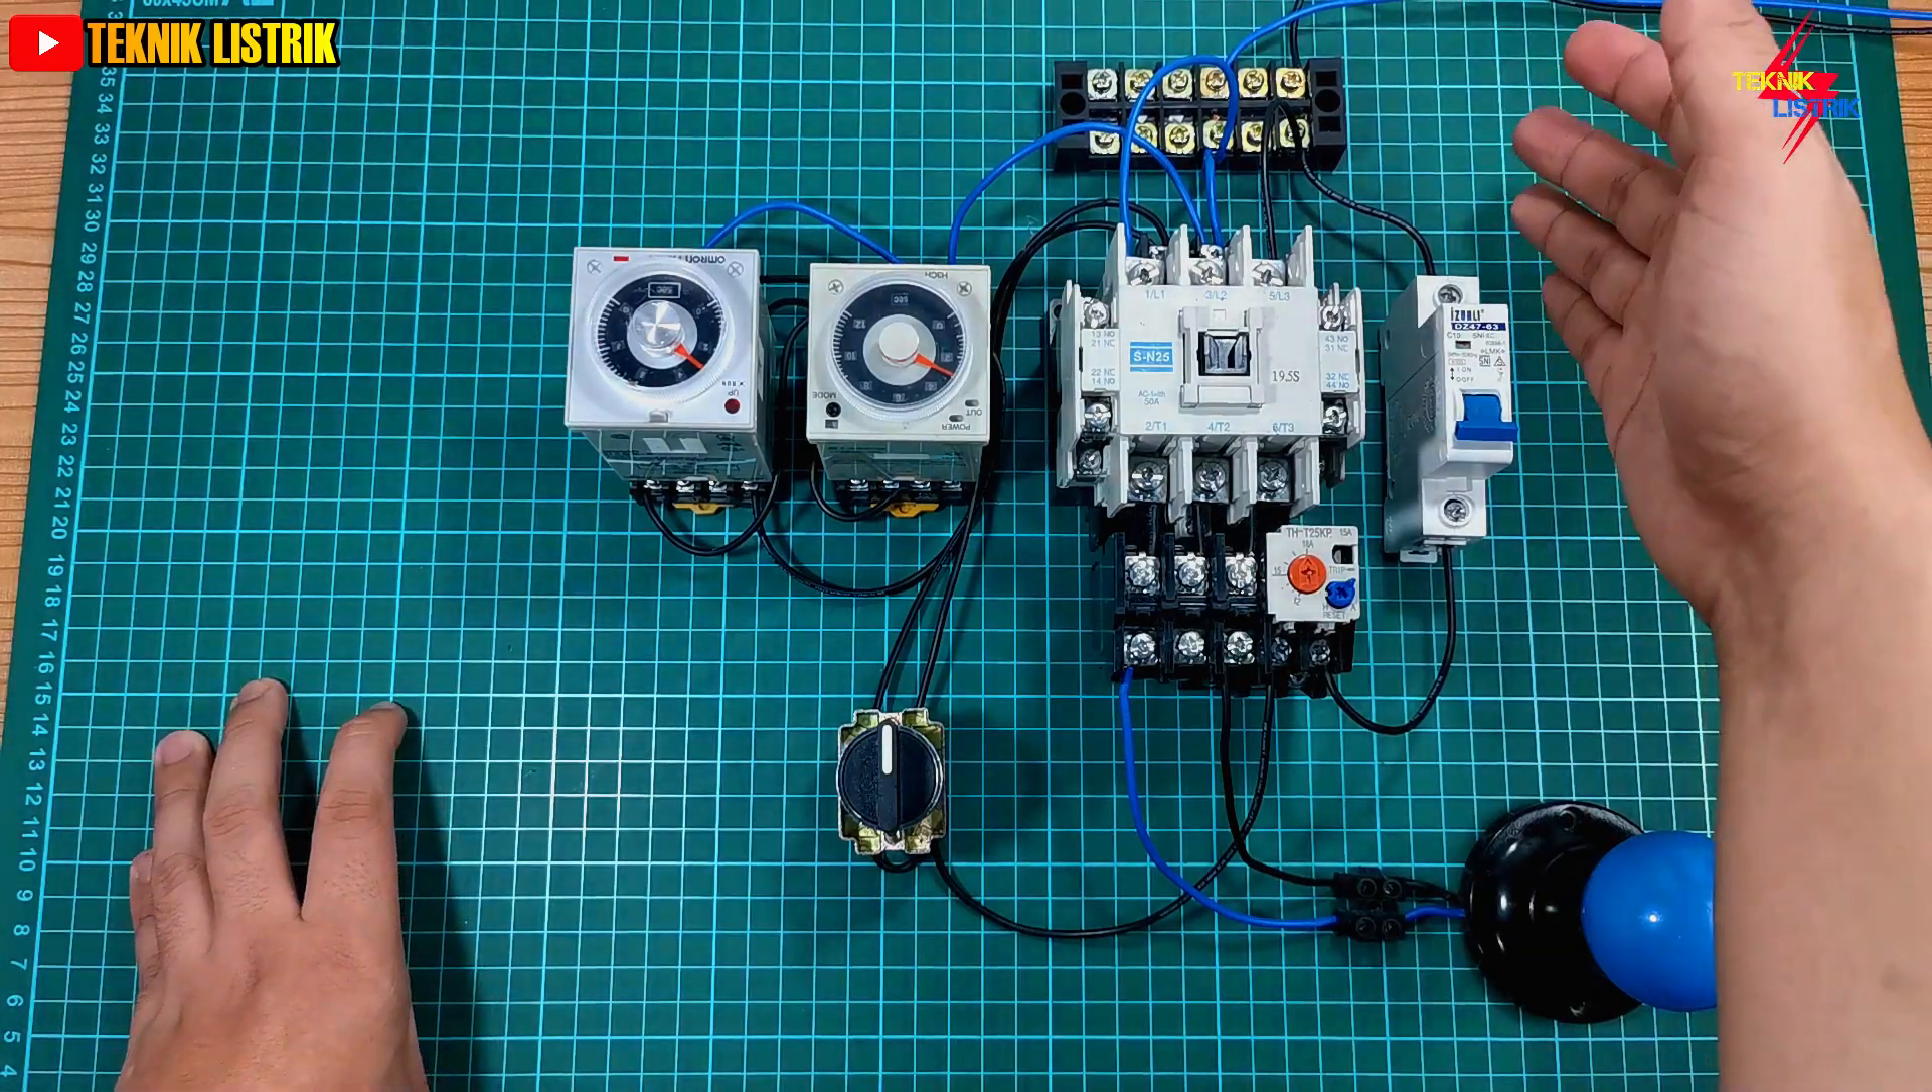Oke kita pasangkan dulu untuk relay timernya oke sudah saya pasang.